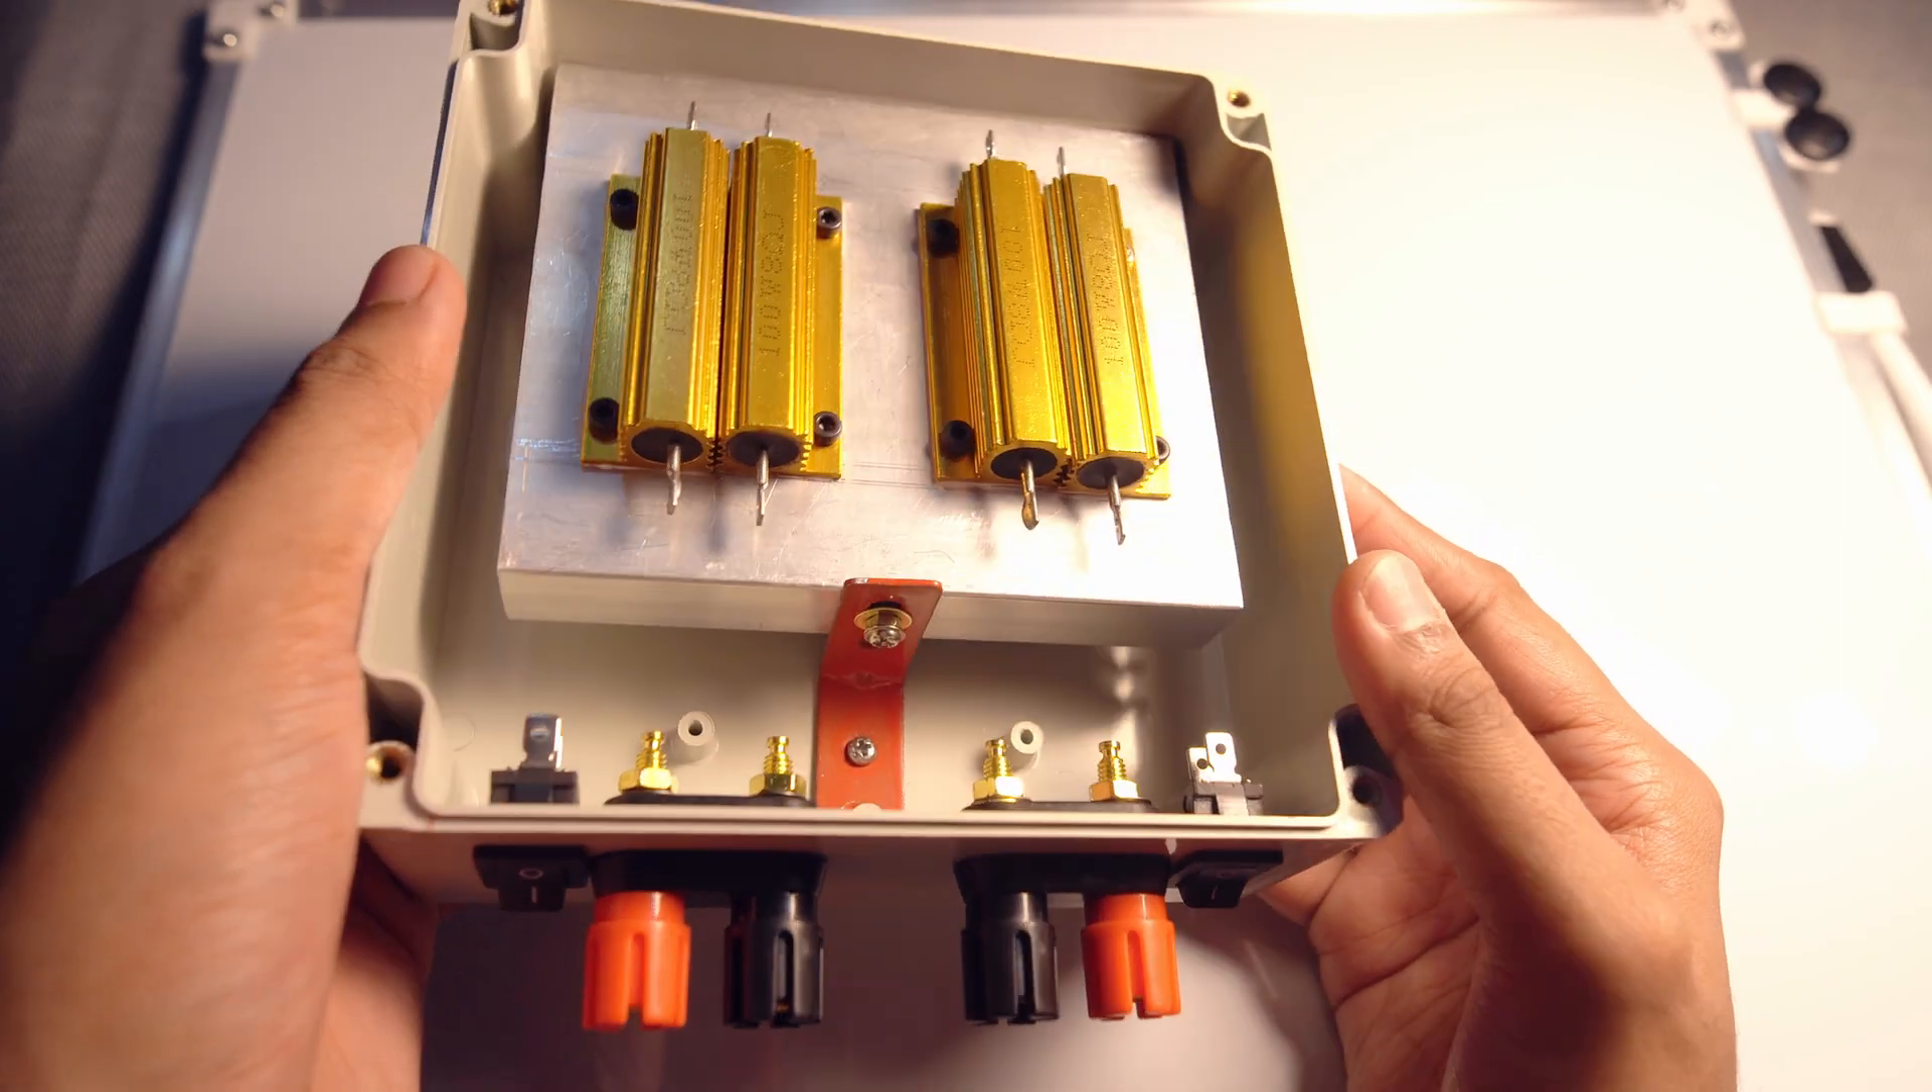Now, since all the fittings are done, we are remaining with only the connections.